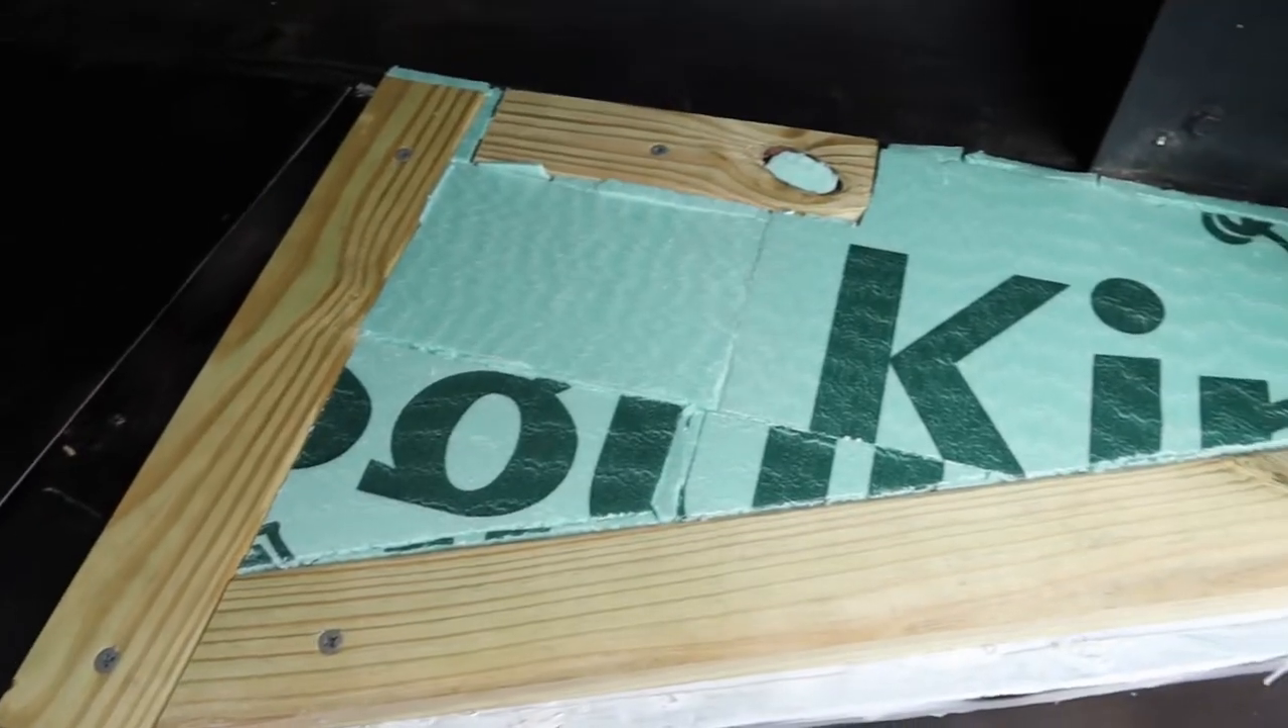And then we cut our first board of insulation and filled in the gaps.